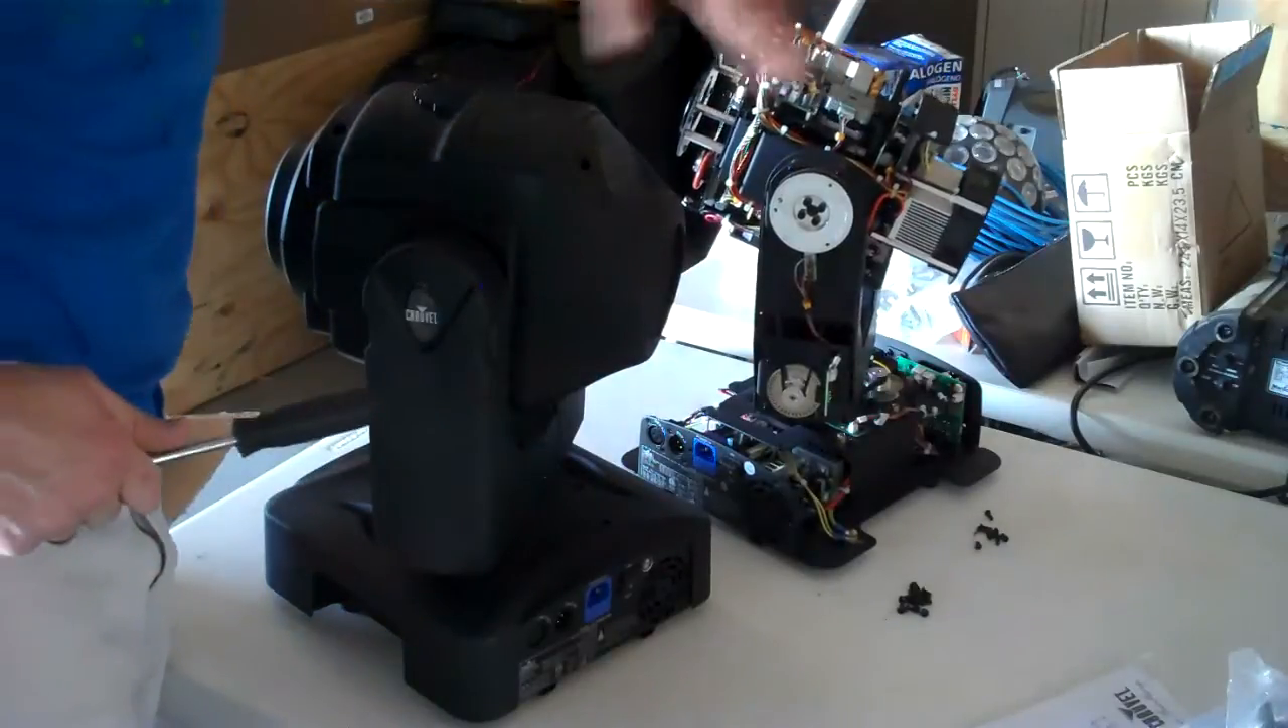And you can see here, this is actually the Q-Spot 260 with all the pieces taken off.